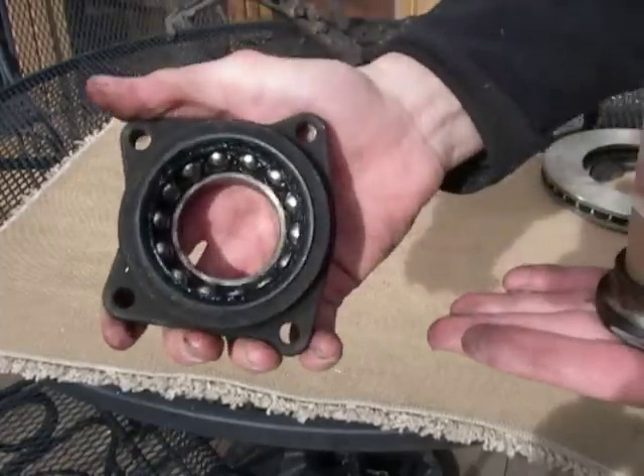Um, and this whole piece, this is the old bearing, this whole piece came off.